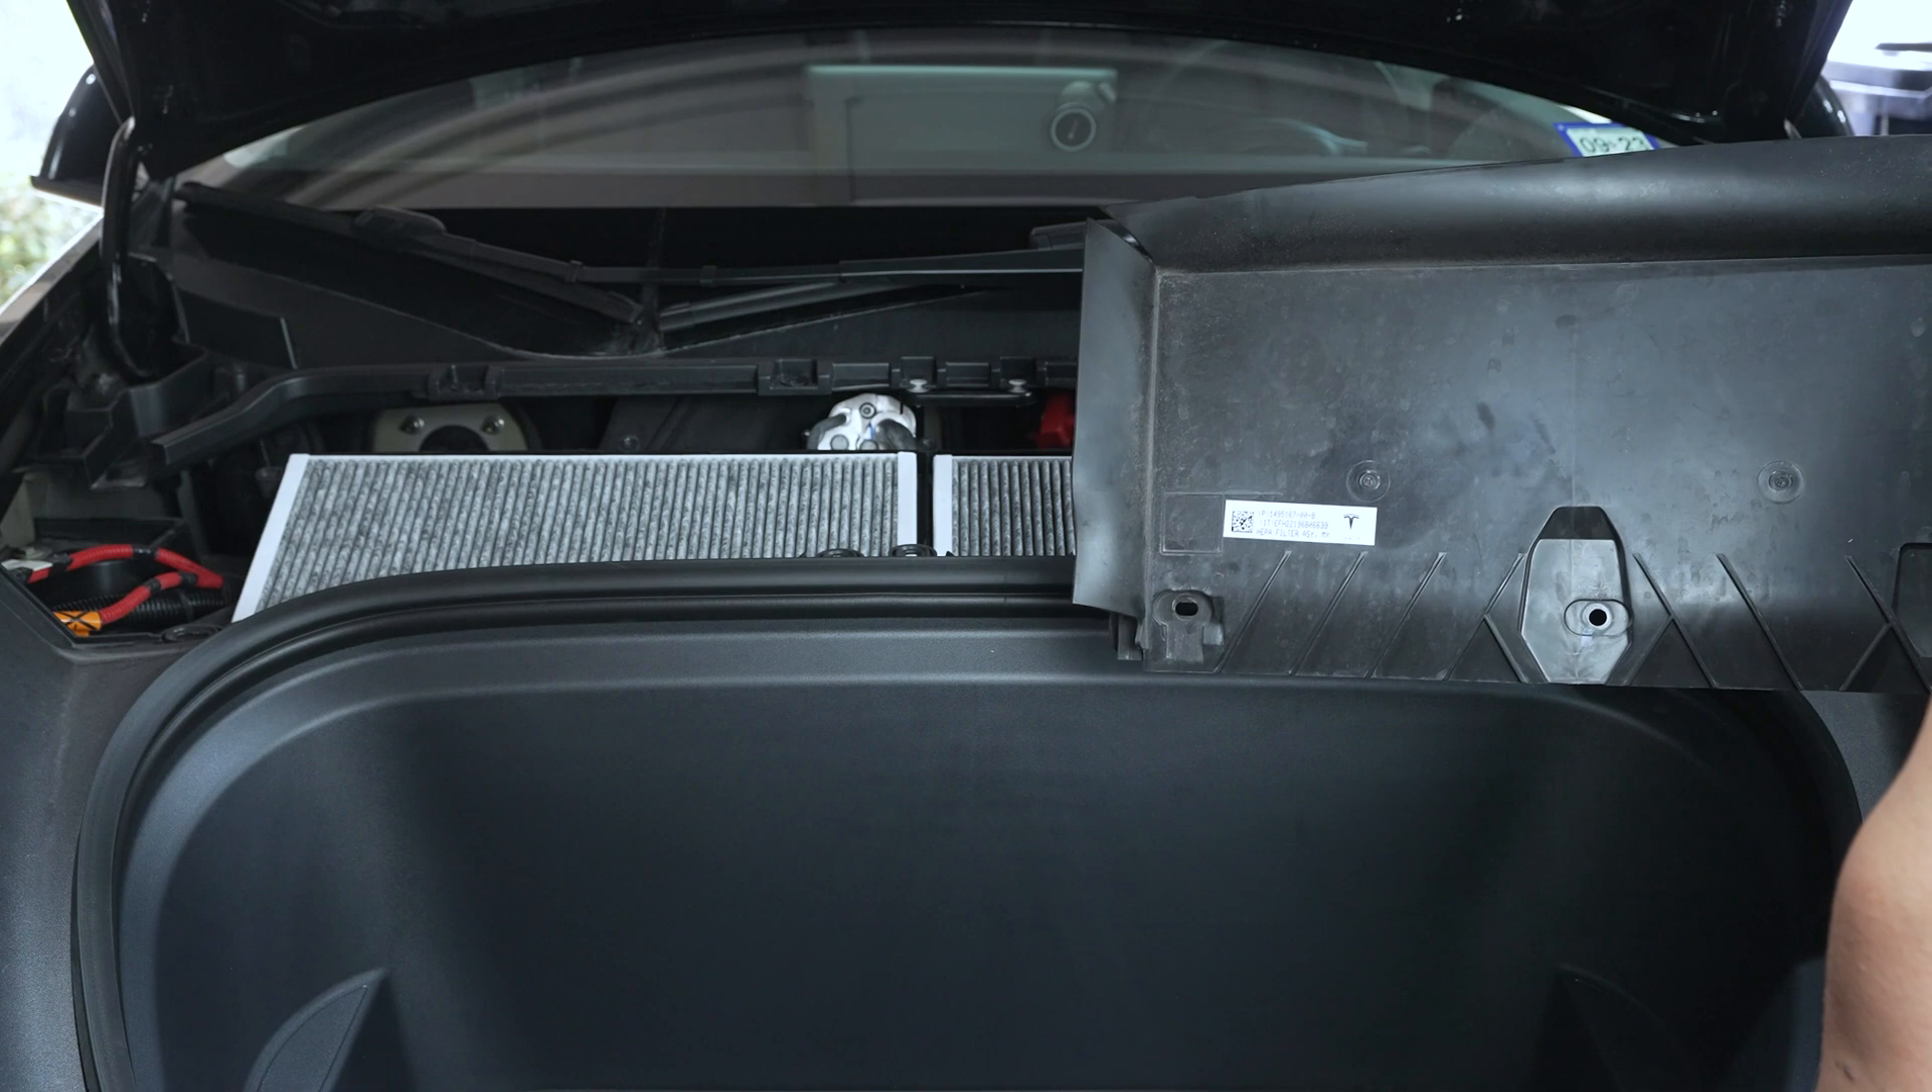Got the filters in next all we're going to do is put the cover back on and then the panel.